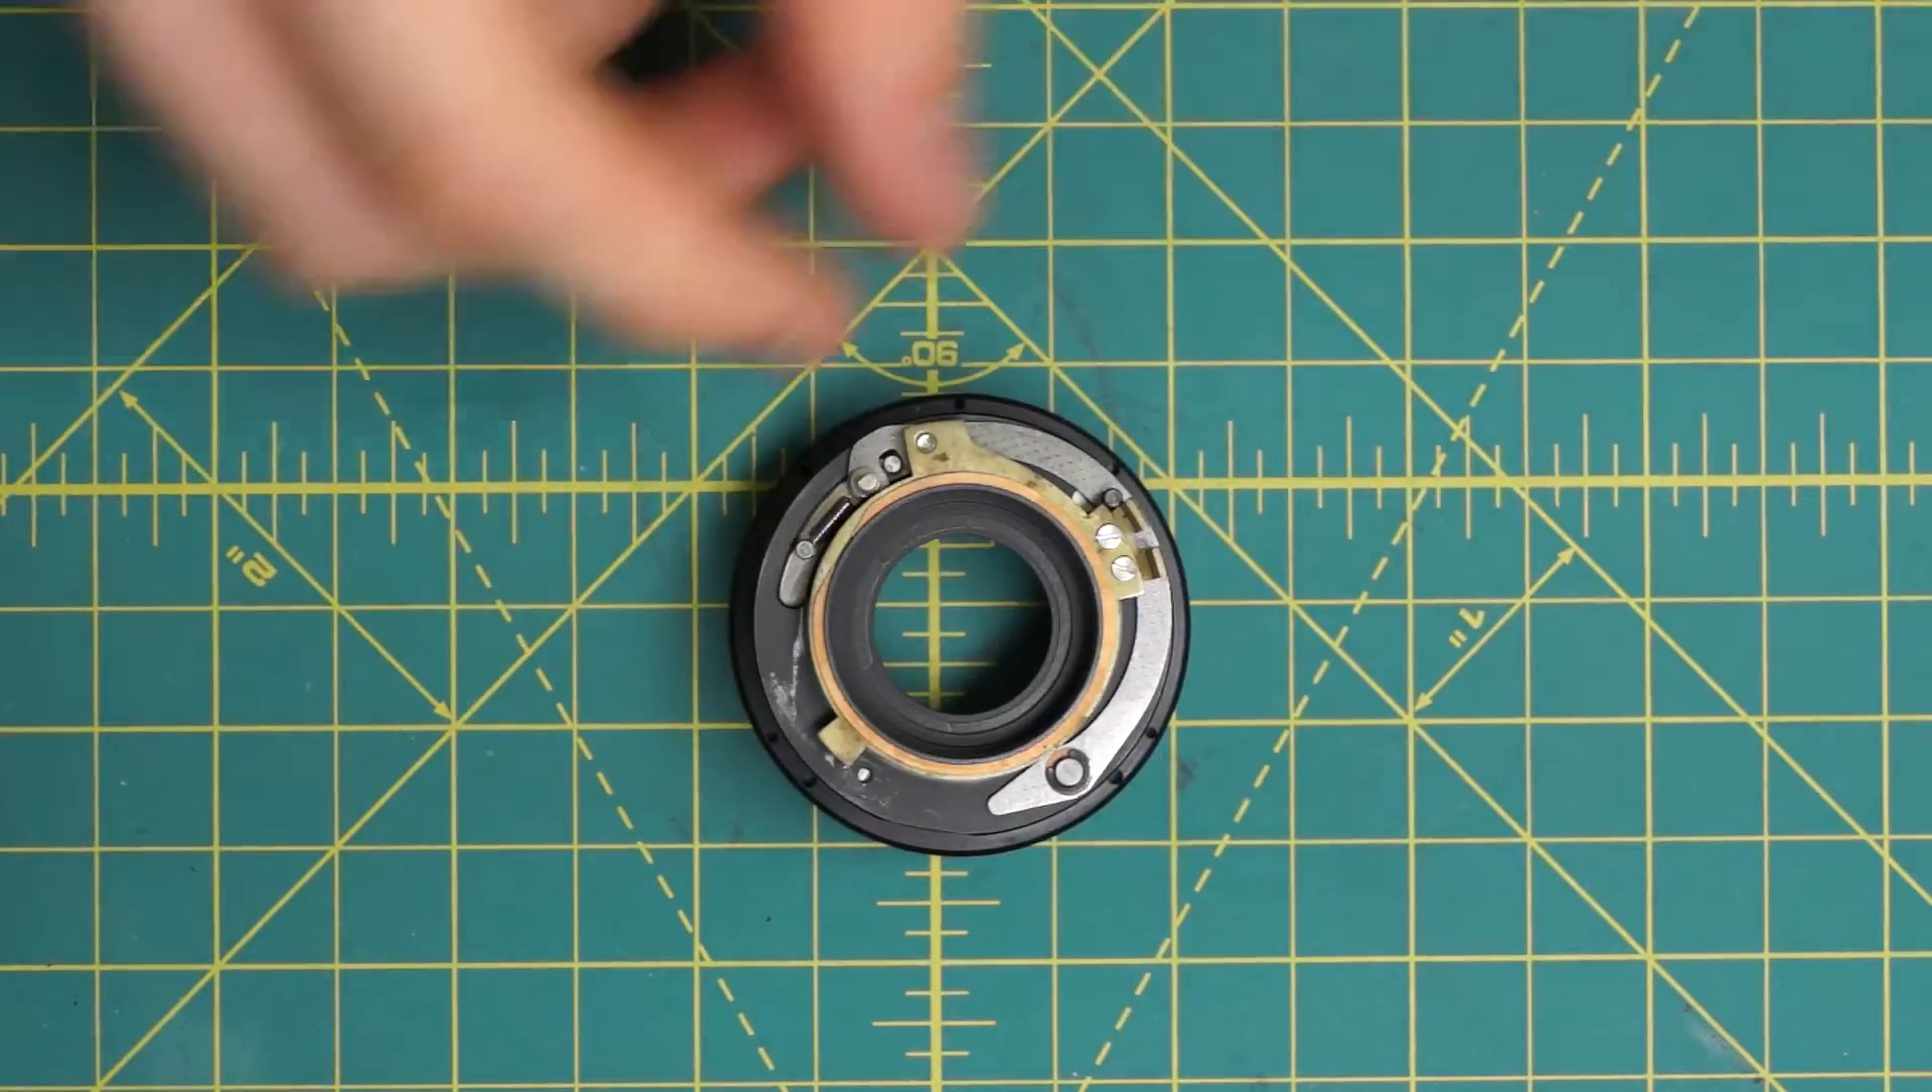Now I have the diaphragm on its own.